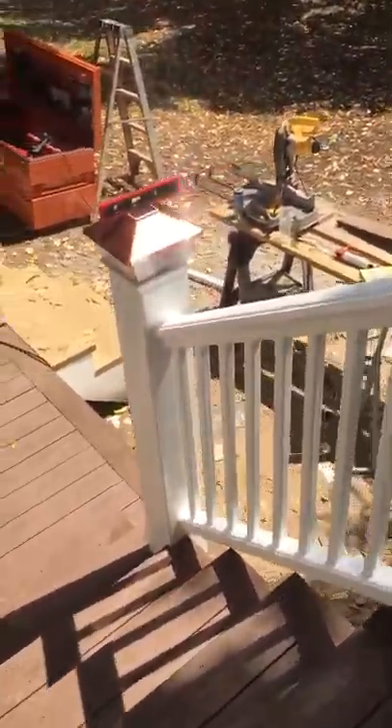We showed you the rails yesterday and today I just completed the stairway rails and put the light cap on.